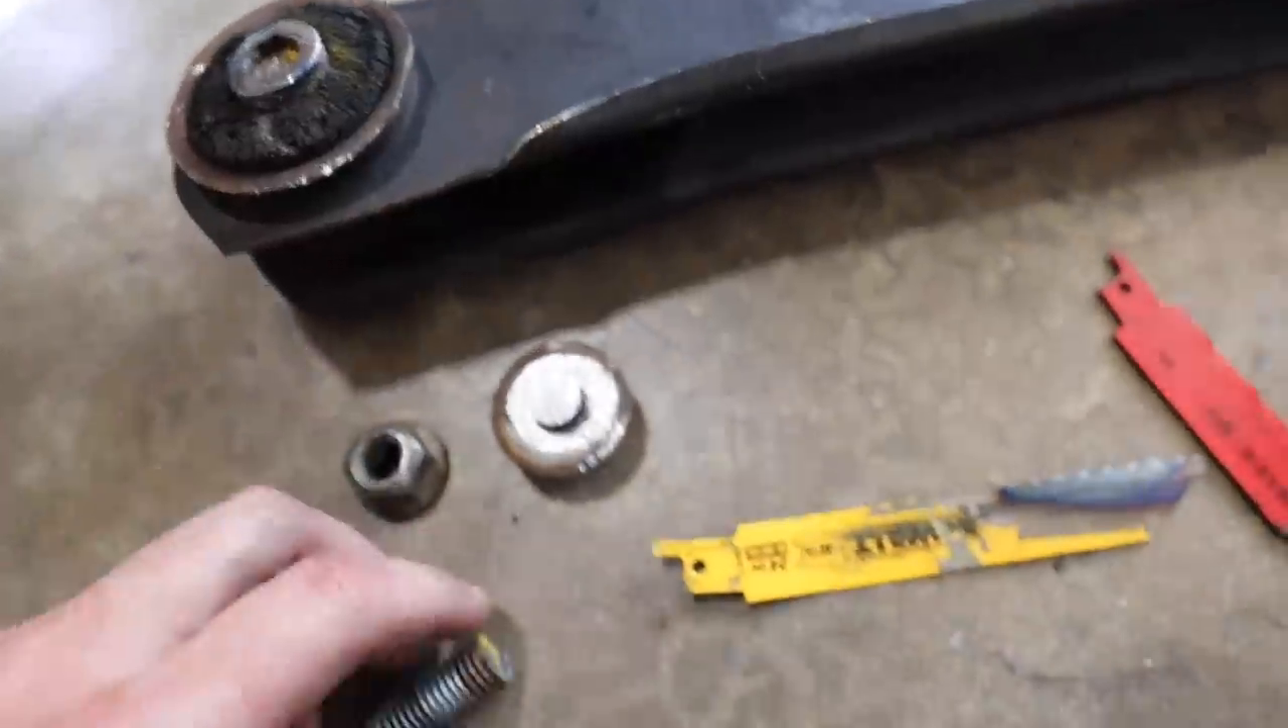Okay, so we finally got the control arm out and this took about almost two hours.